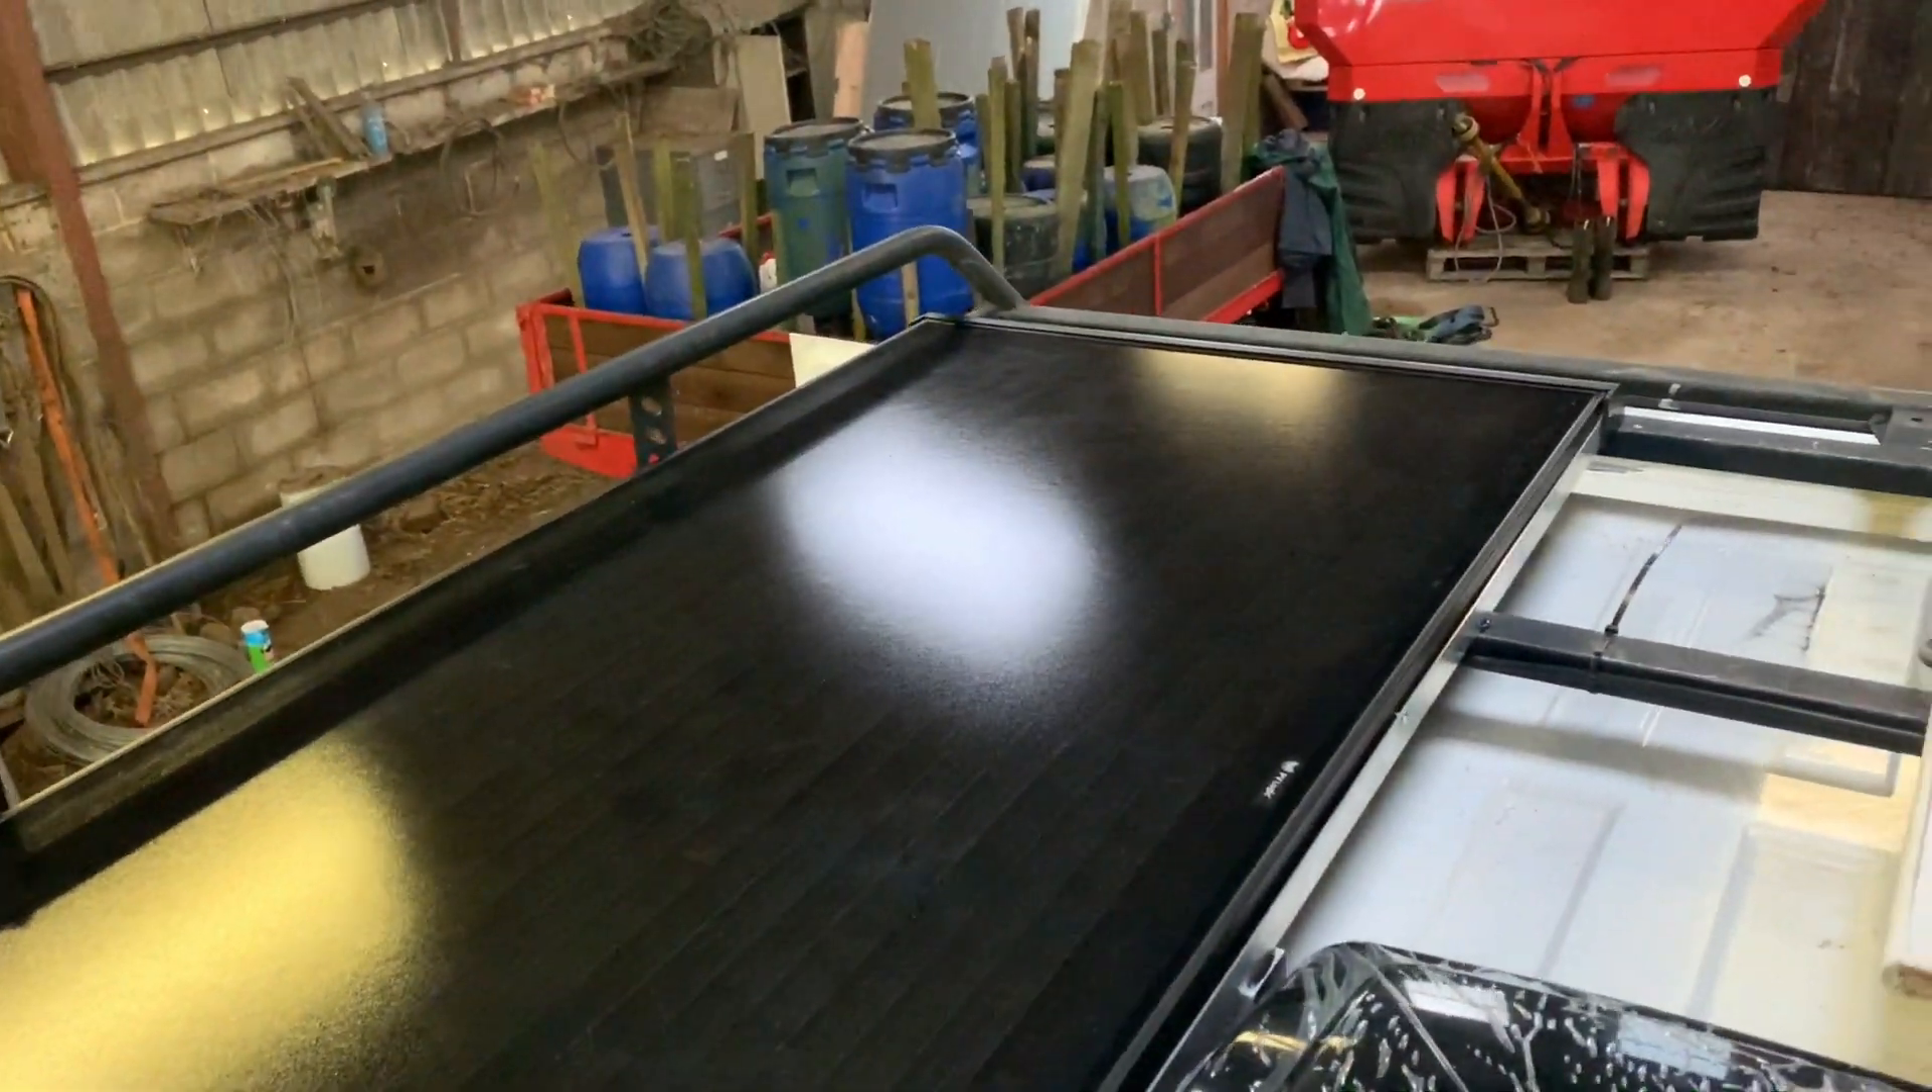So we've got the first solar panel officially in. Screwed in. Finished. Glued in.